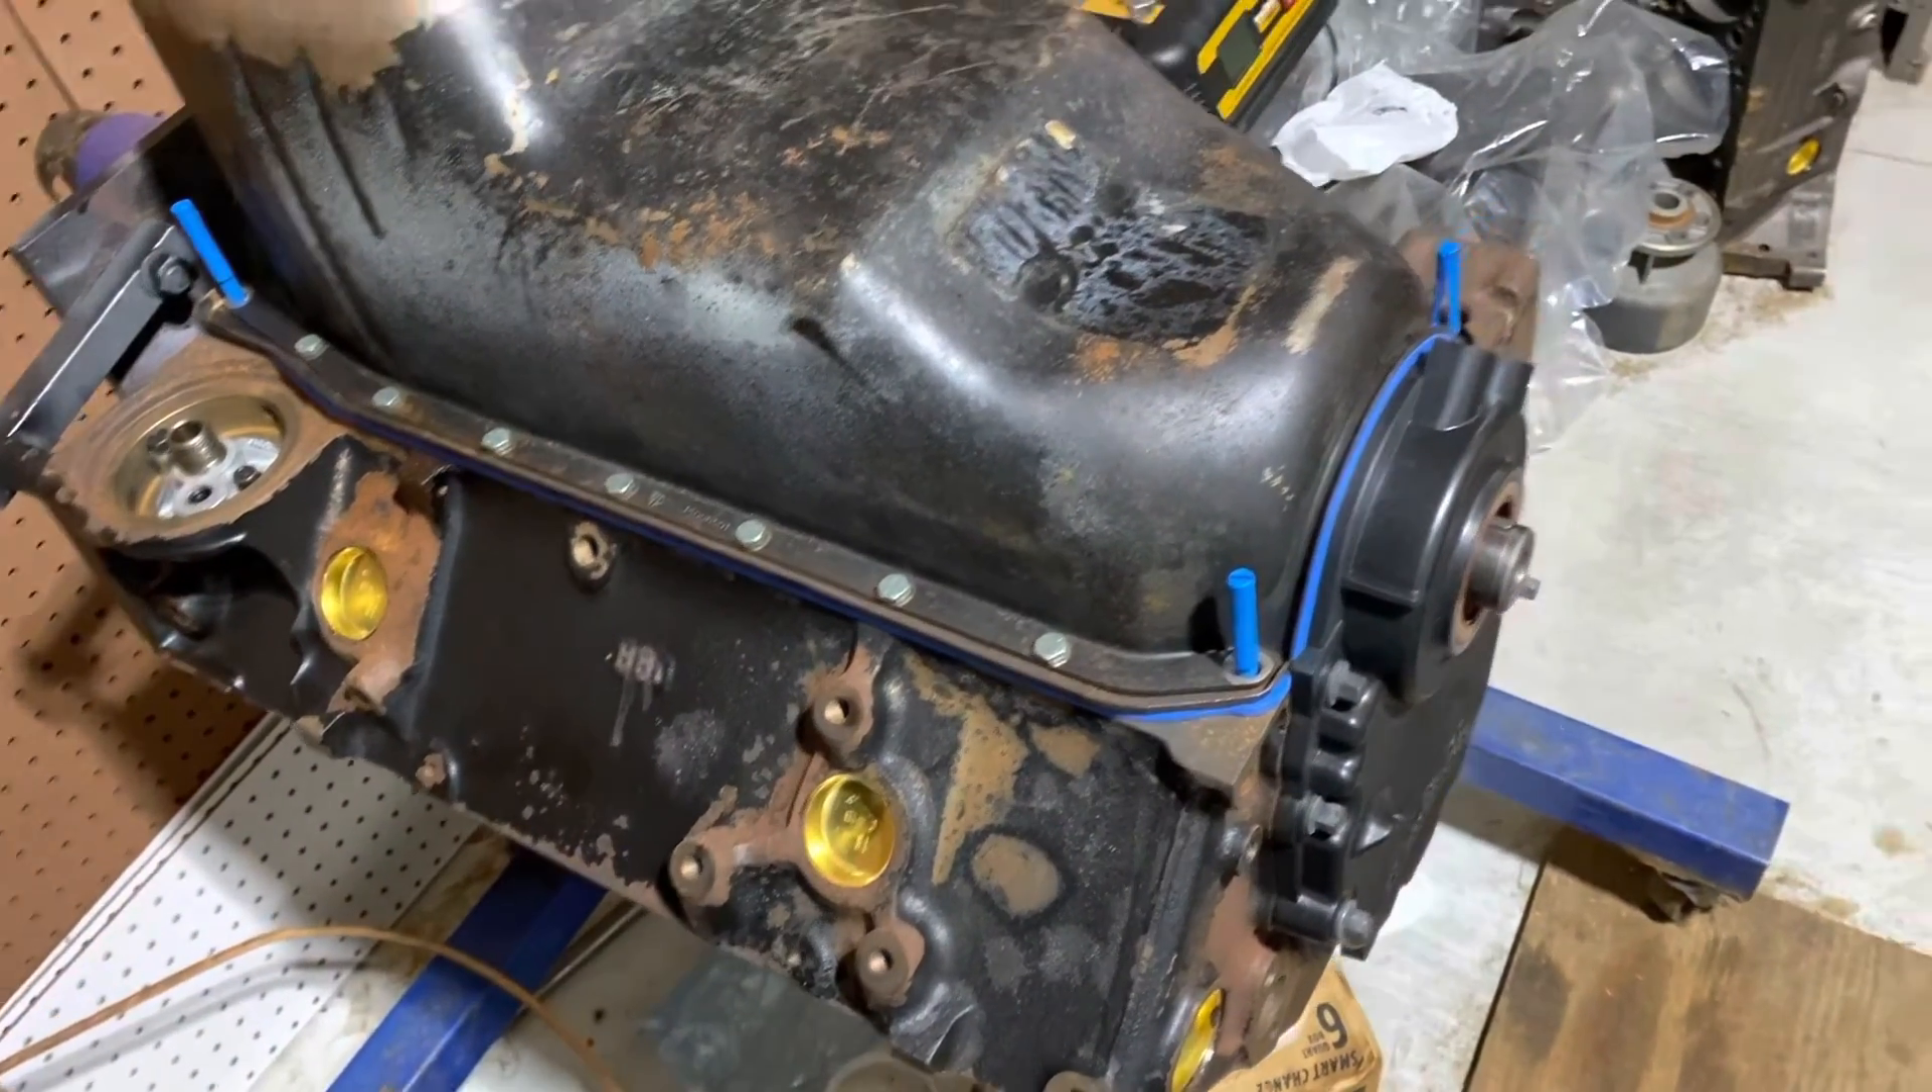And again, this oil pan is temporarily installed because I have to, uh, replace the nut on the, uh, on the connecting rod when it arrives.